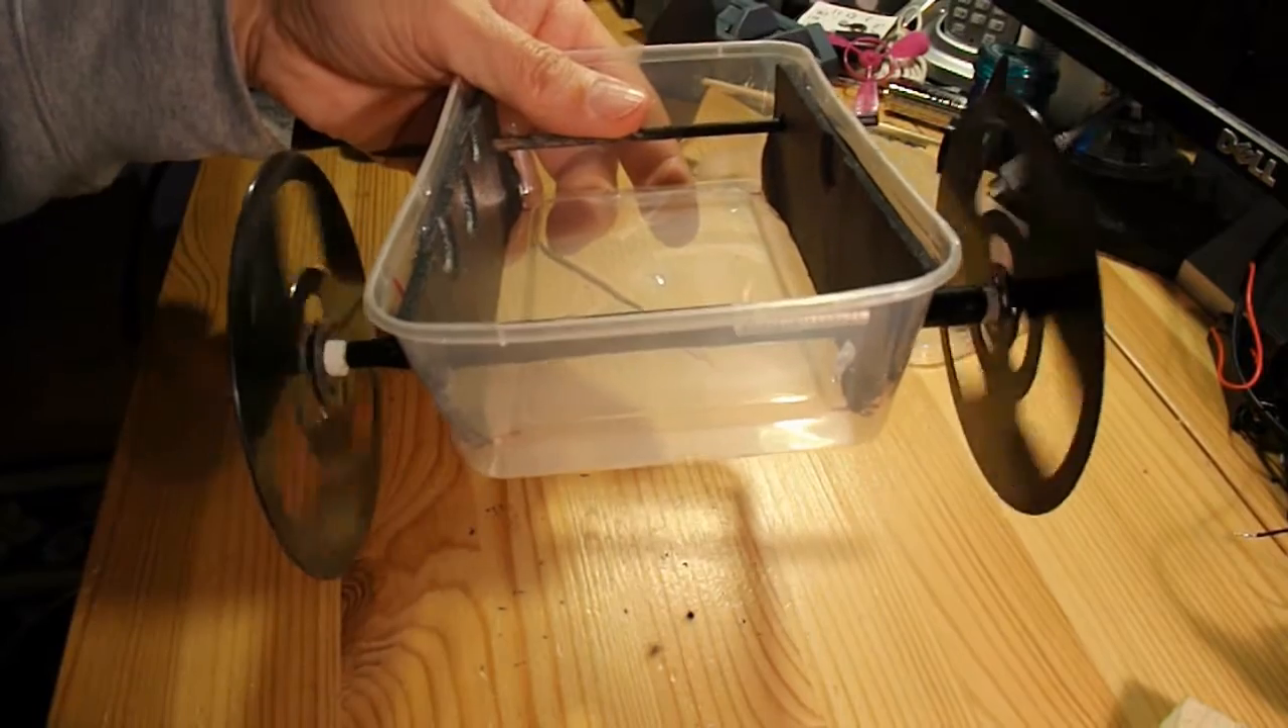Right, that's the front wheels hot glued in place. Just a barbecue skewer for the axle.